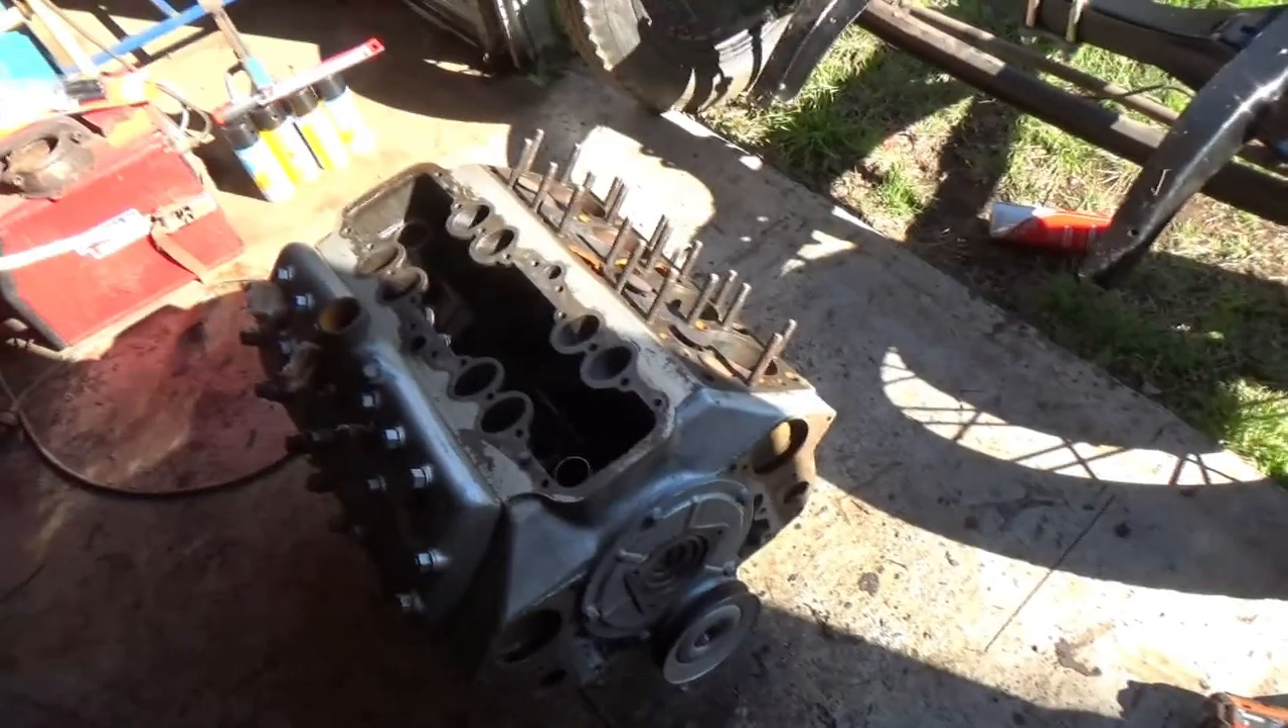So I've got the head off, which is already kind of off anyway.